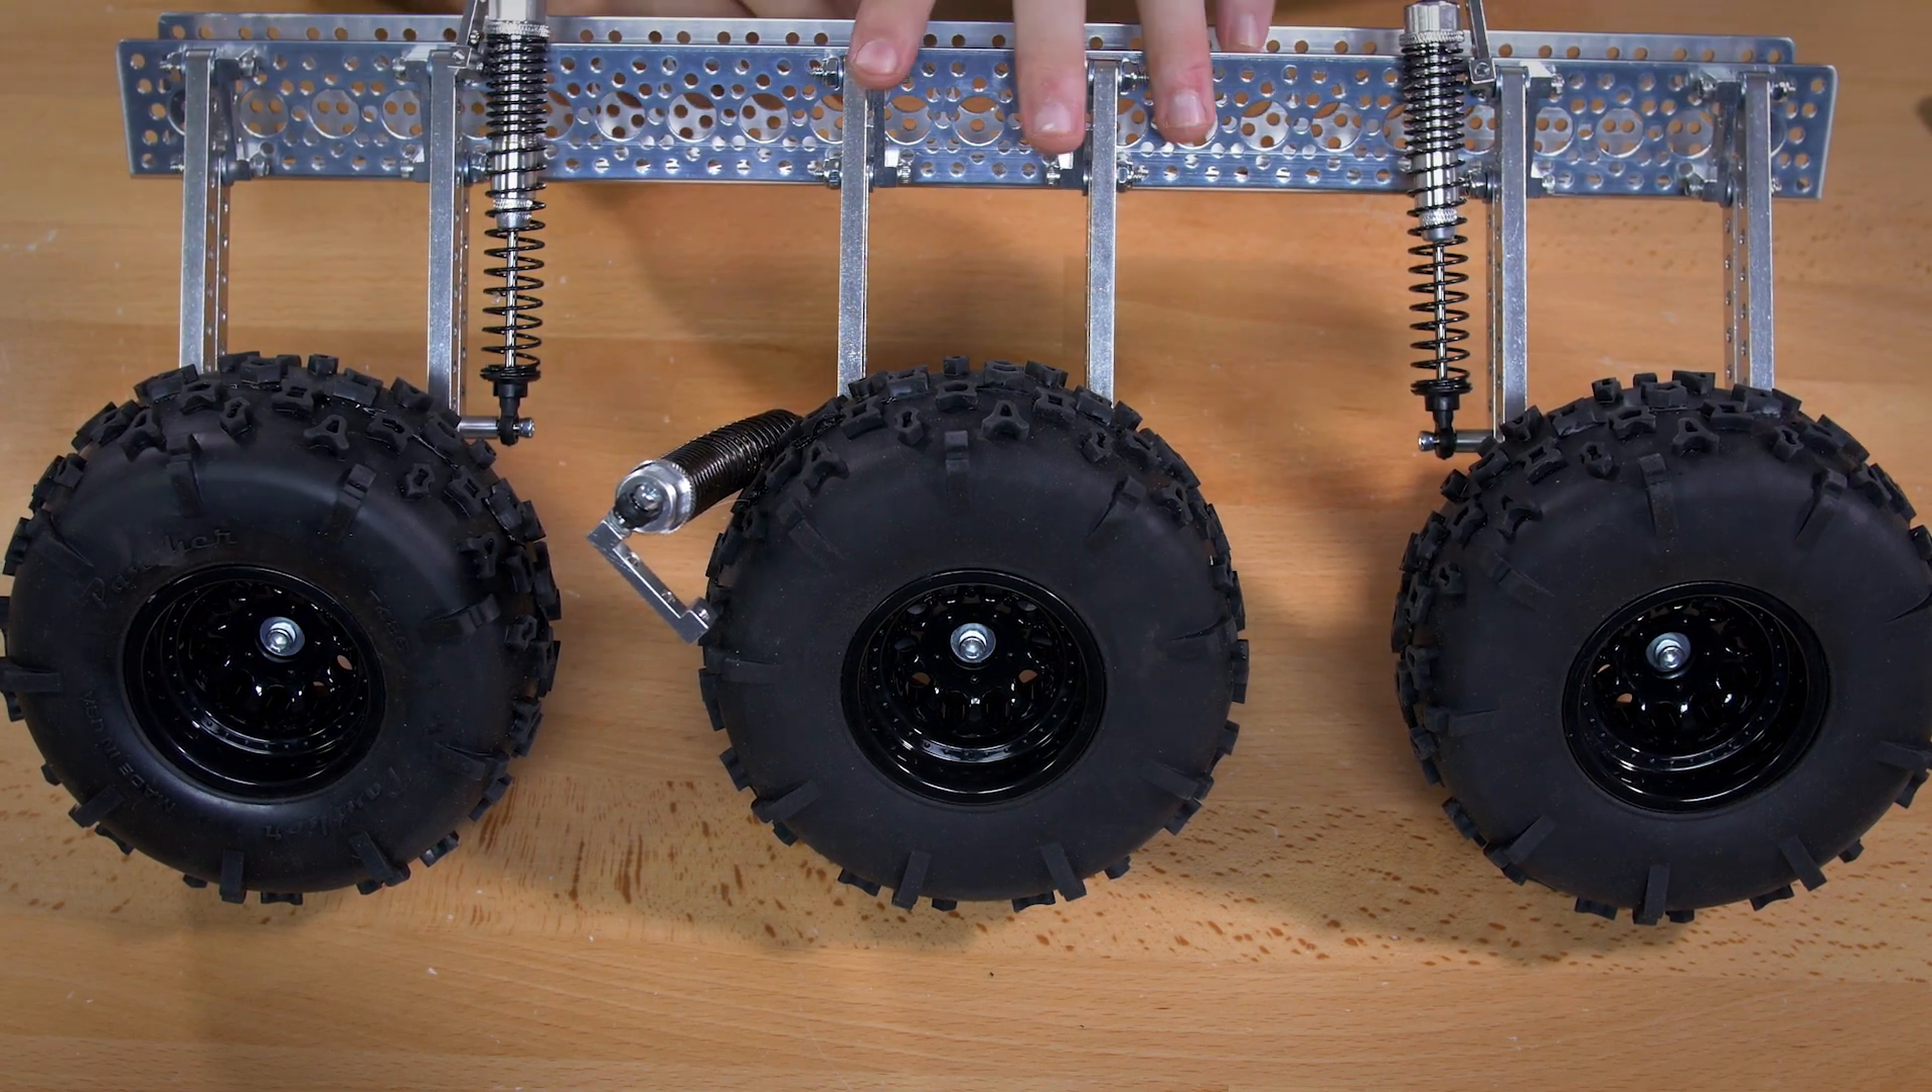And you'll notice so on the two outside wheels I've added the shock assemblies on the inside.